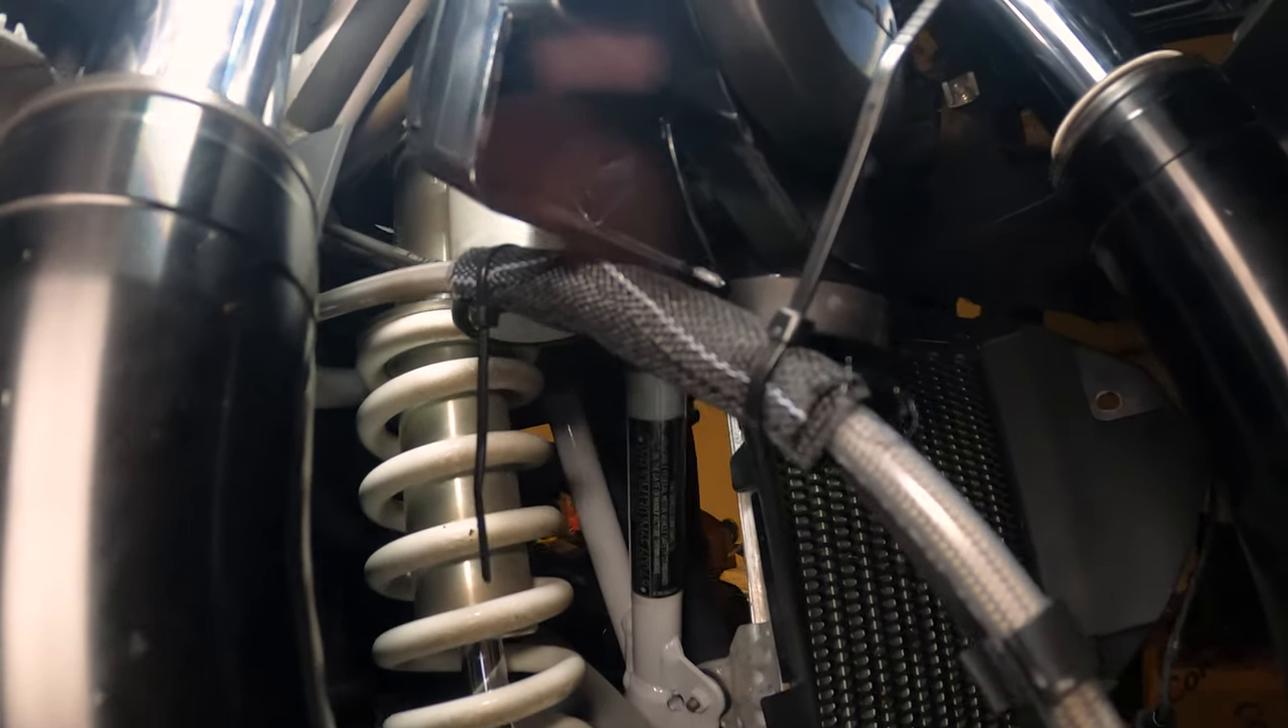May as well put it on there. So I've got the sleeve on there.